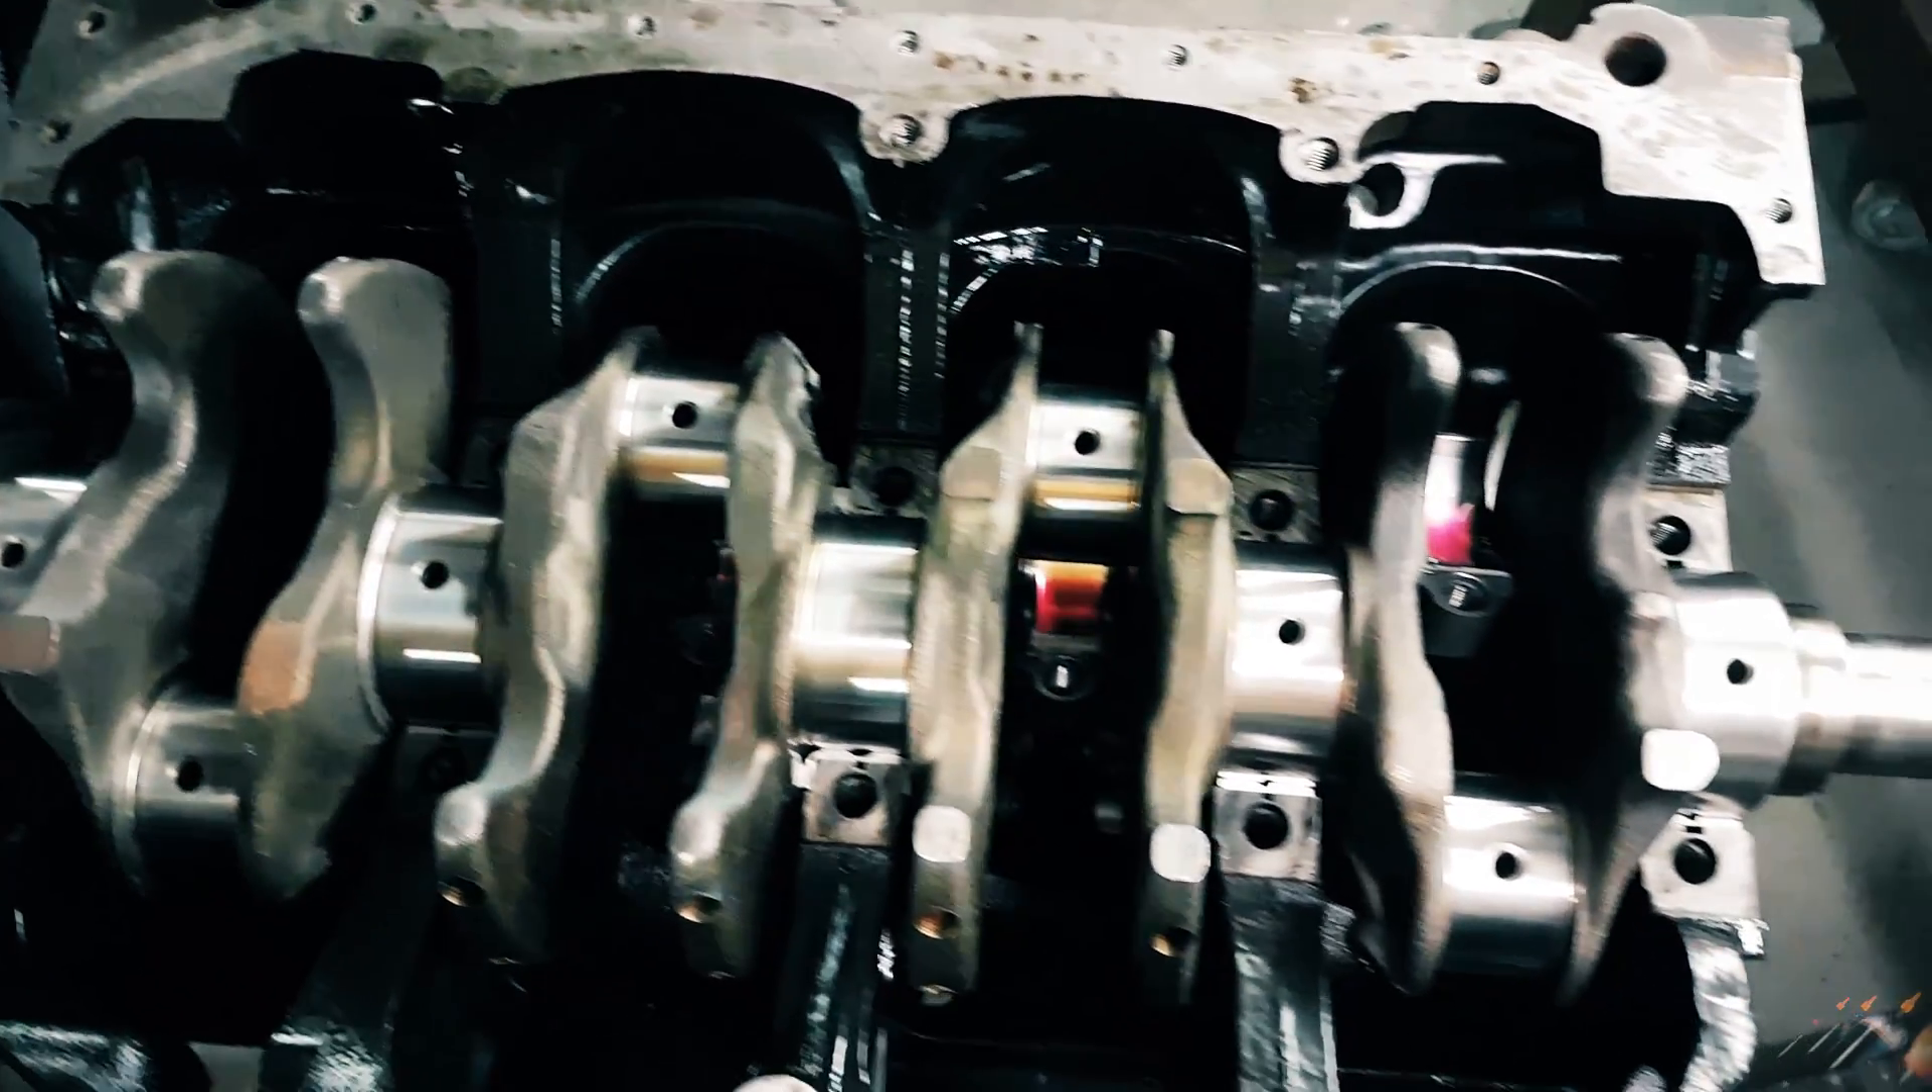Ну что коленвал на своем месте осталось накрыть его постелью и закрыть шатуны.